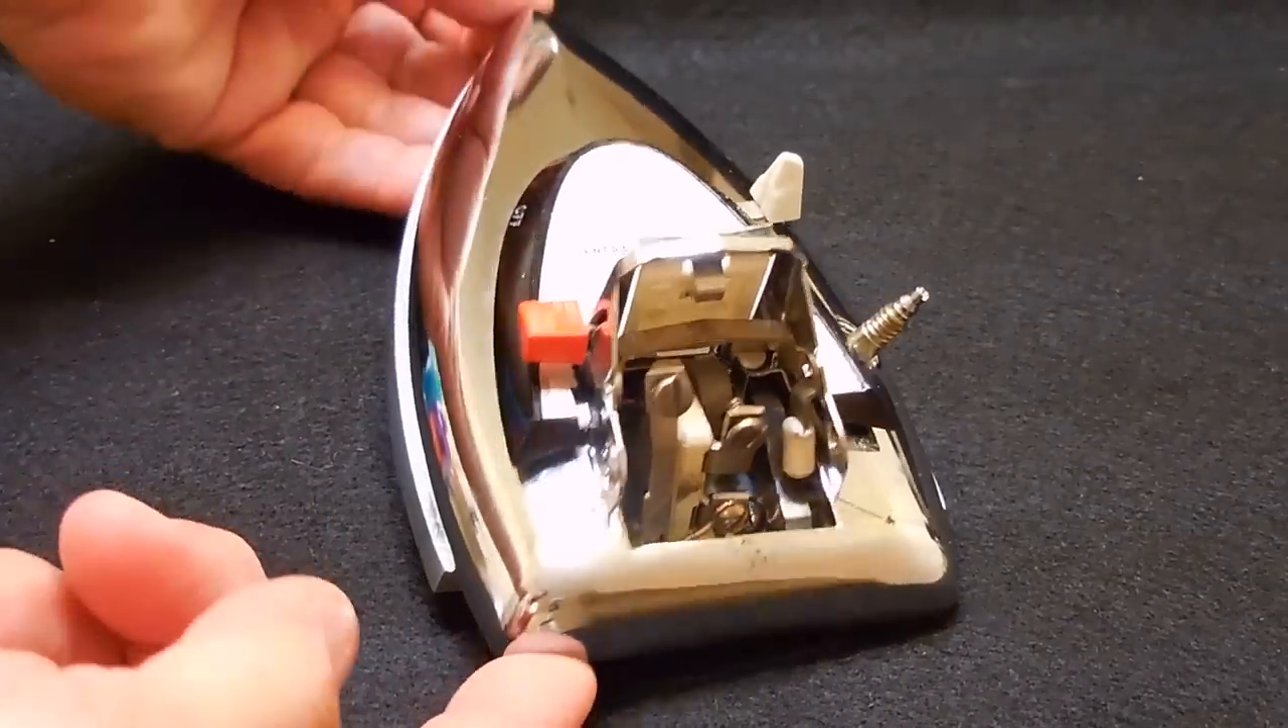Right here is a closer look at the iron without the handle.